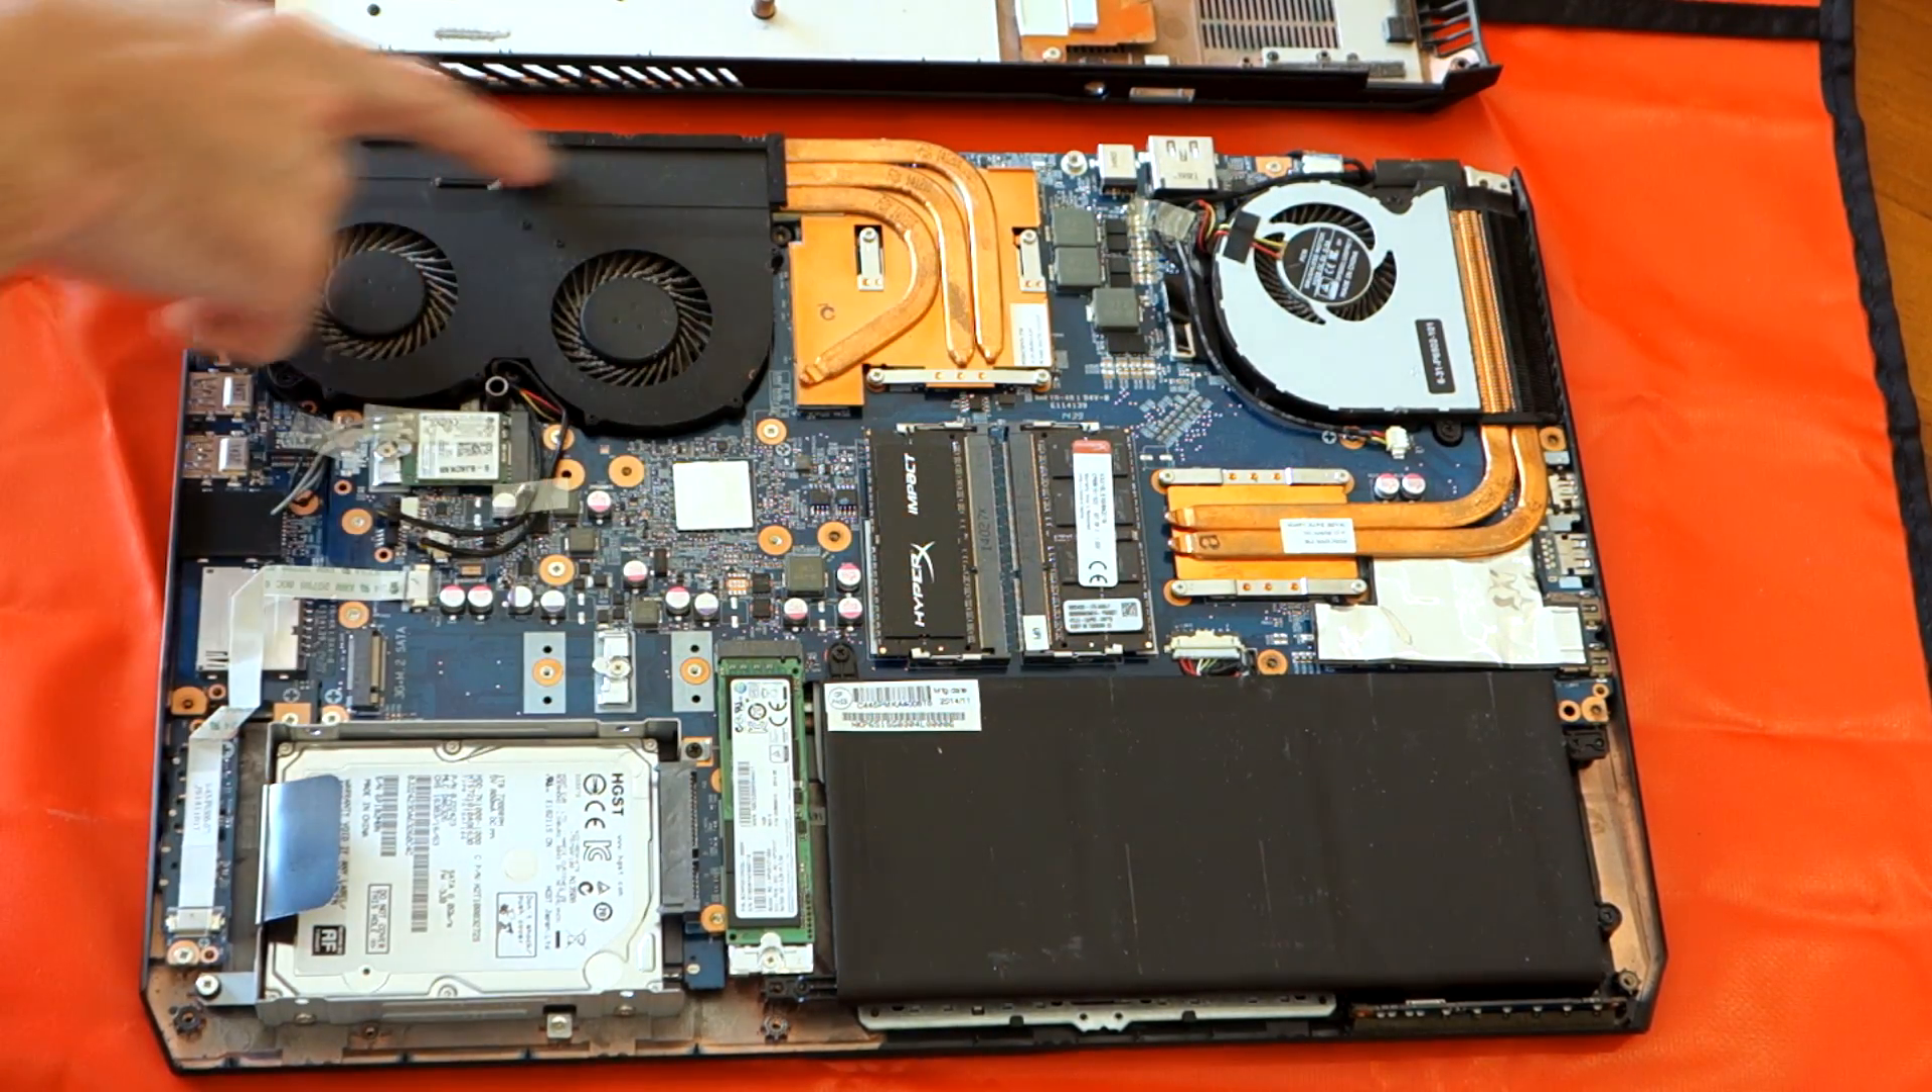So here we are with the system opened up.